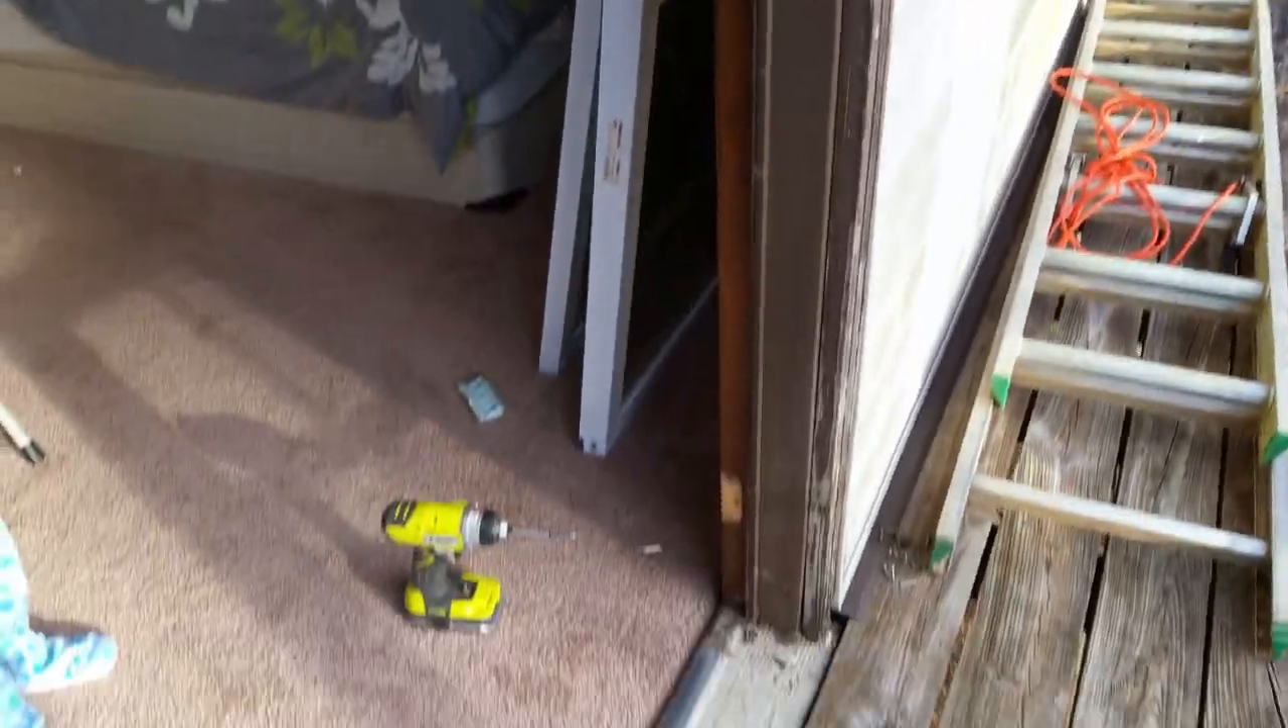So I just removed the two doors and well all I got left is the frame door frame to remove.